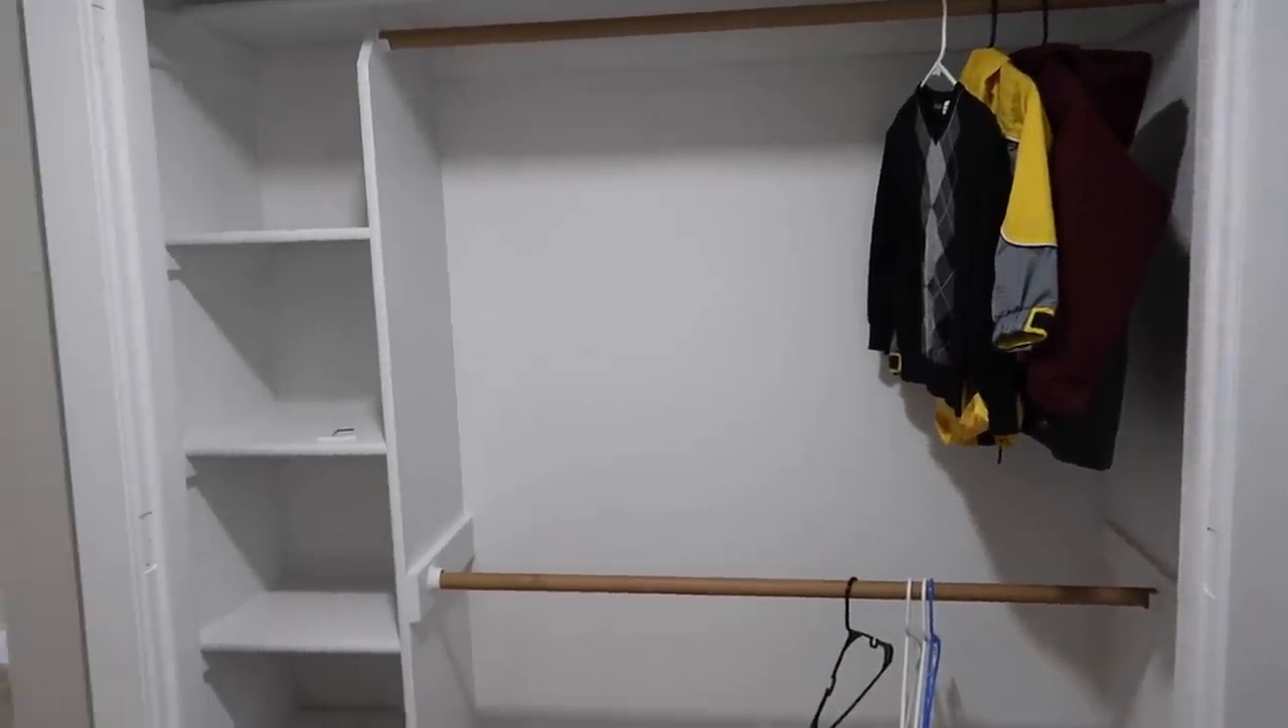Don't have the closet doors on yet.